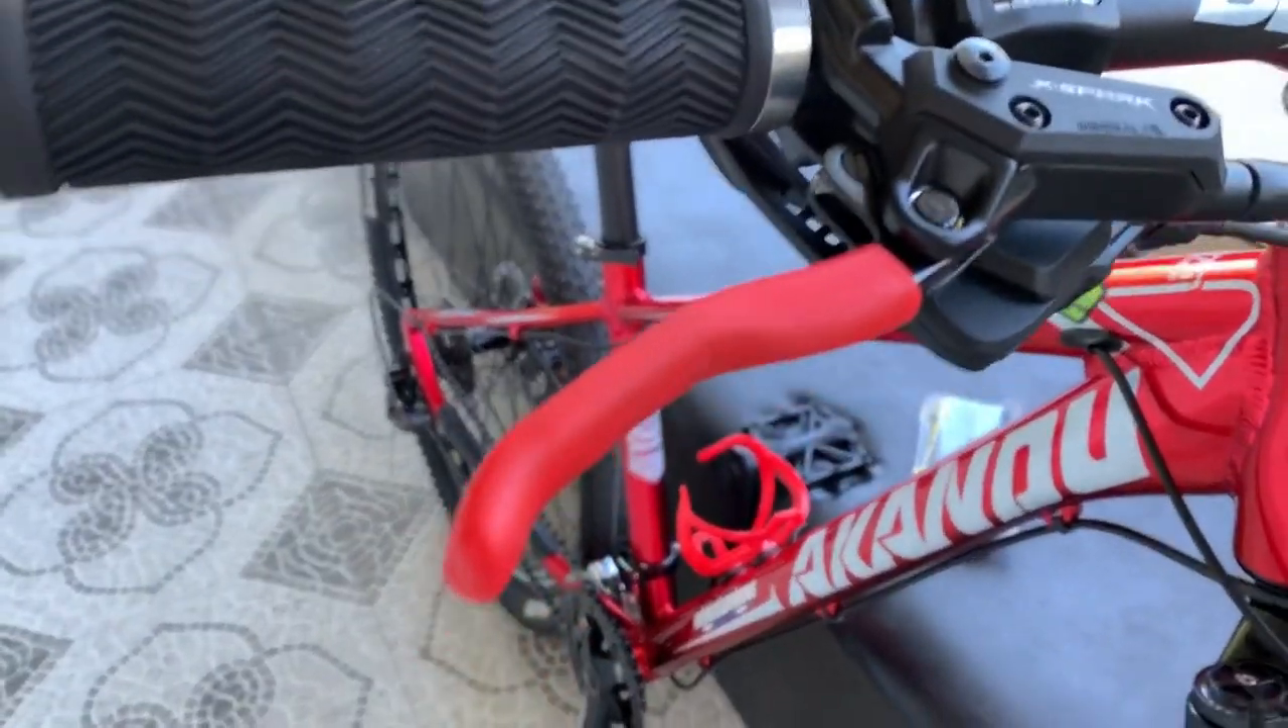So na-install na po natin yung Brake lever Protector natin.